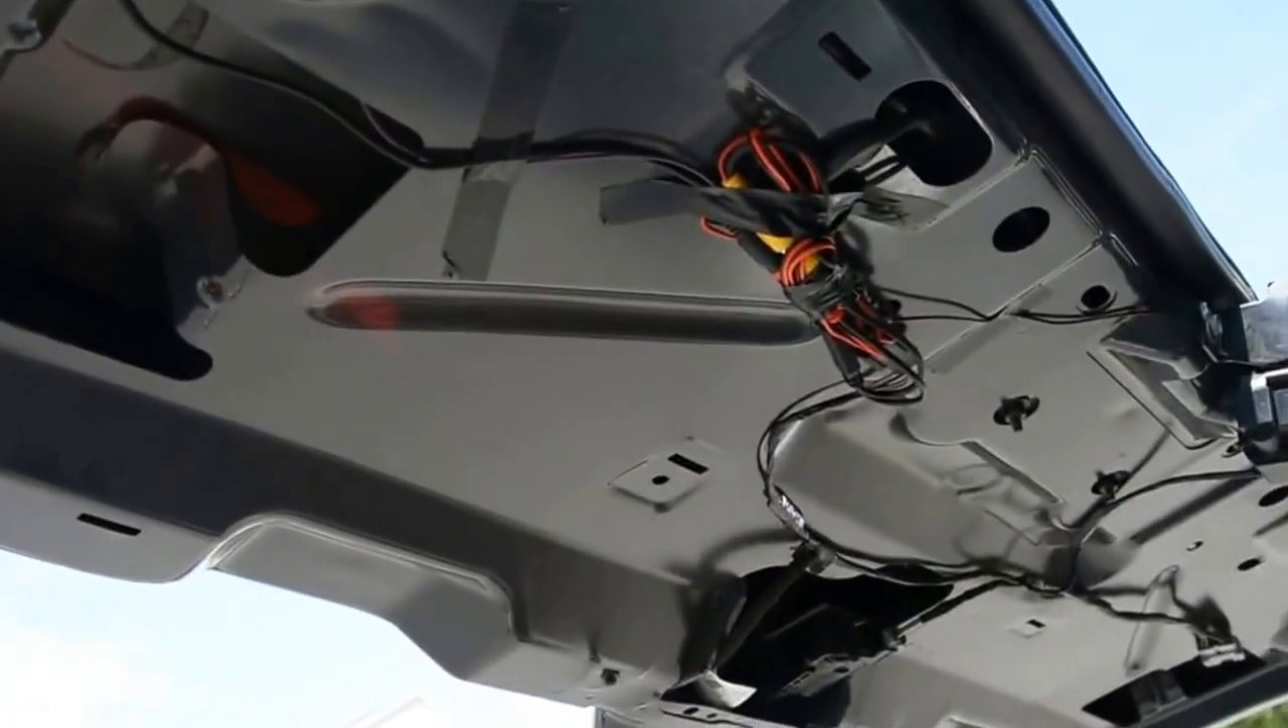So, the harness is mounted up here. Everything's run.